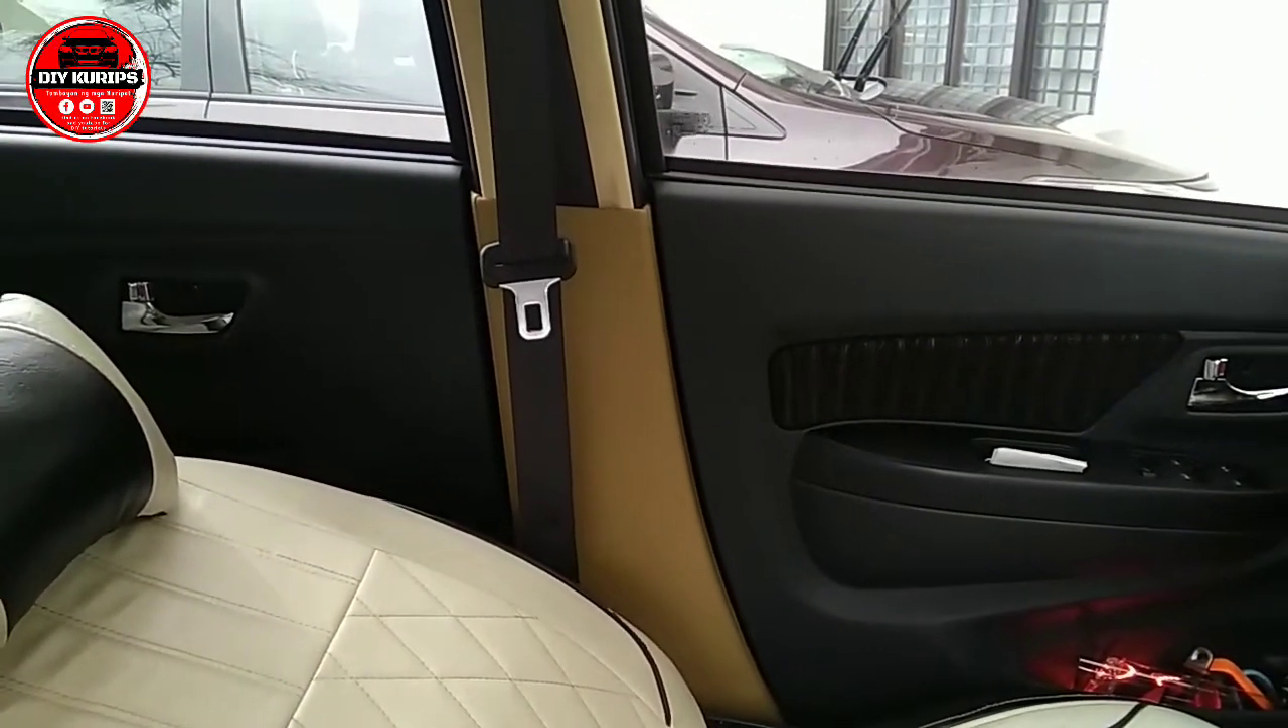Ayan o, na-install na natin ngayon yung panel ng seatbelt natin, yung lower part.